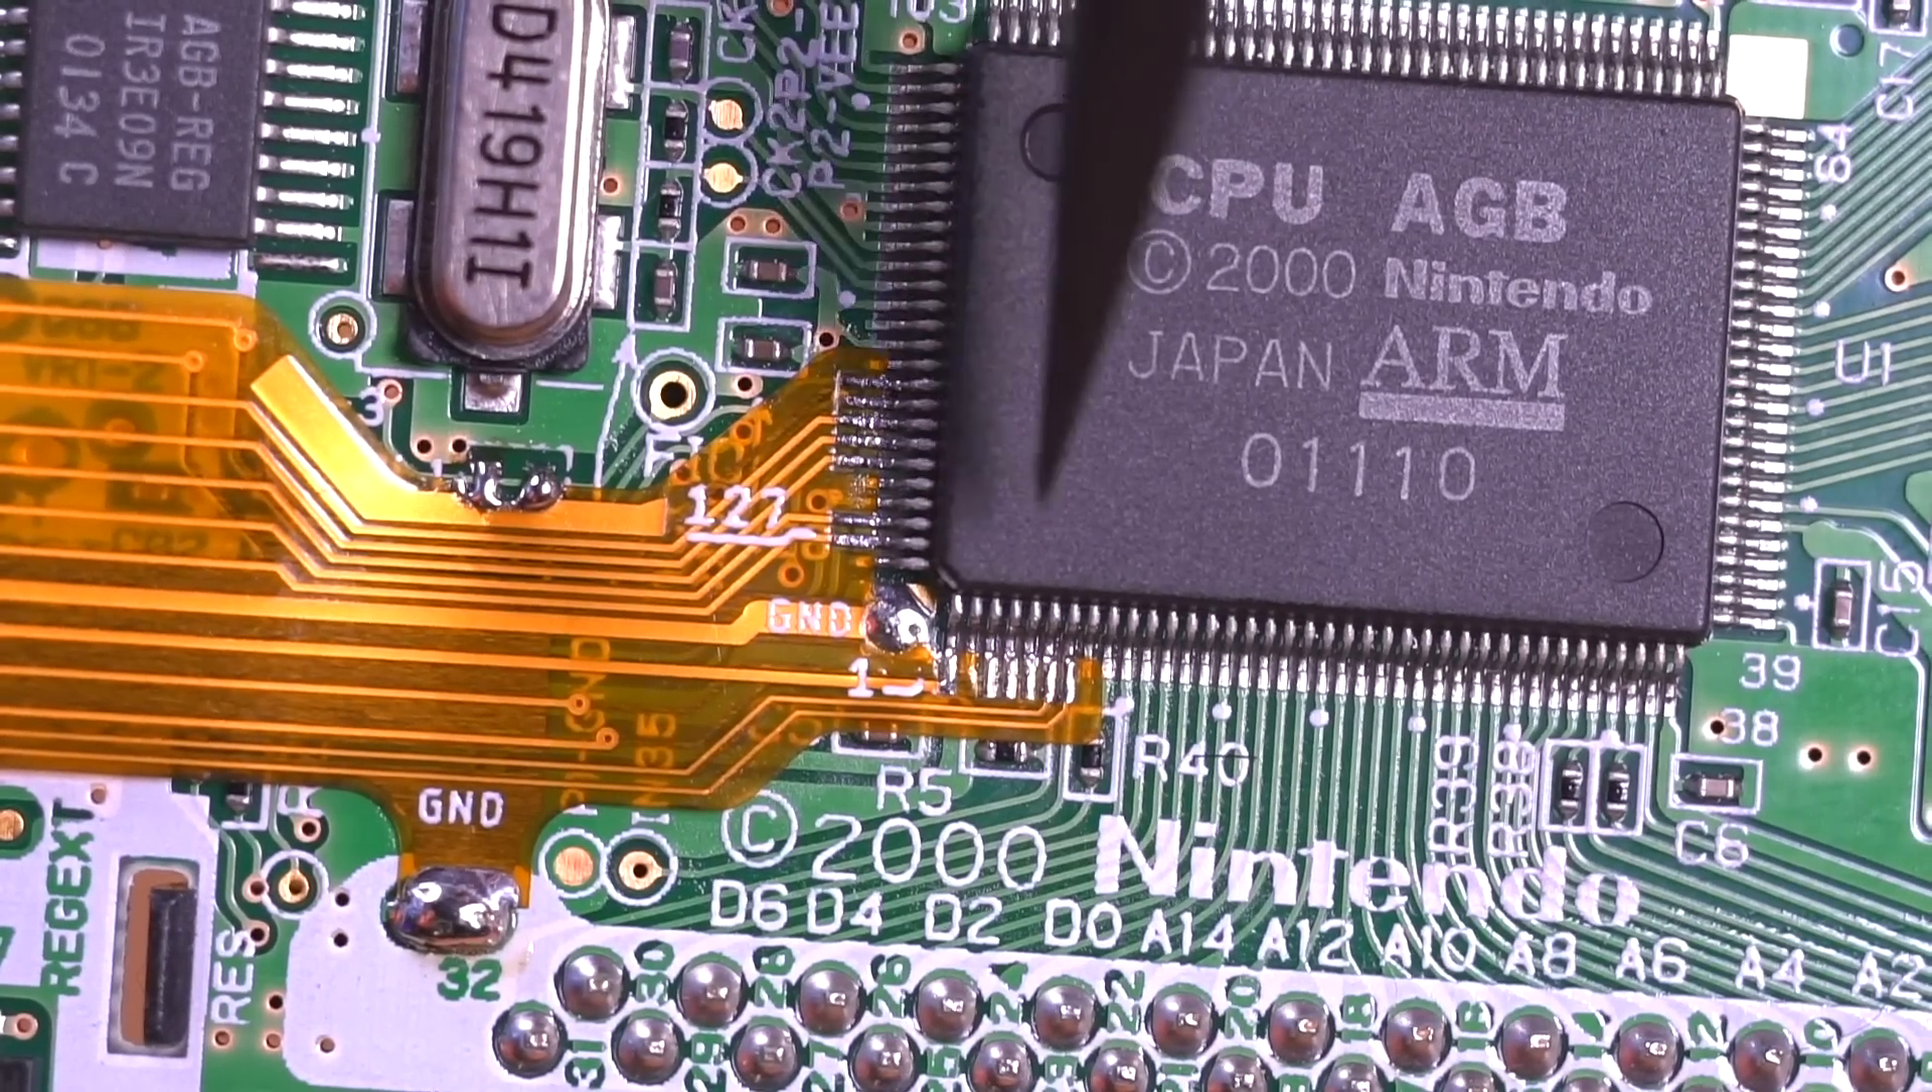After everything checks out, this is what a fully installed flex cable should look like.